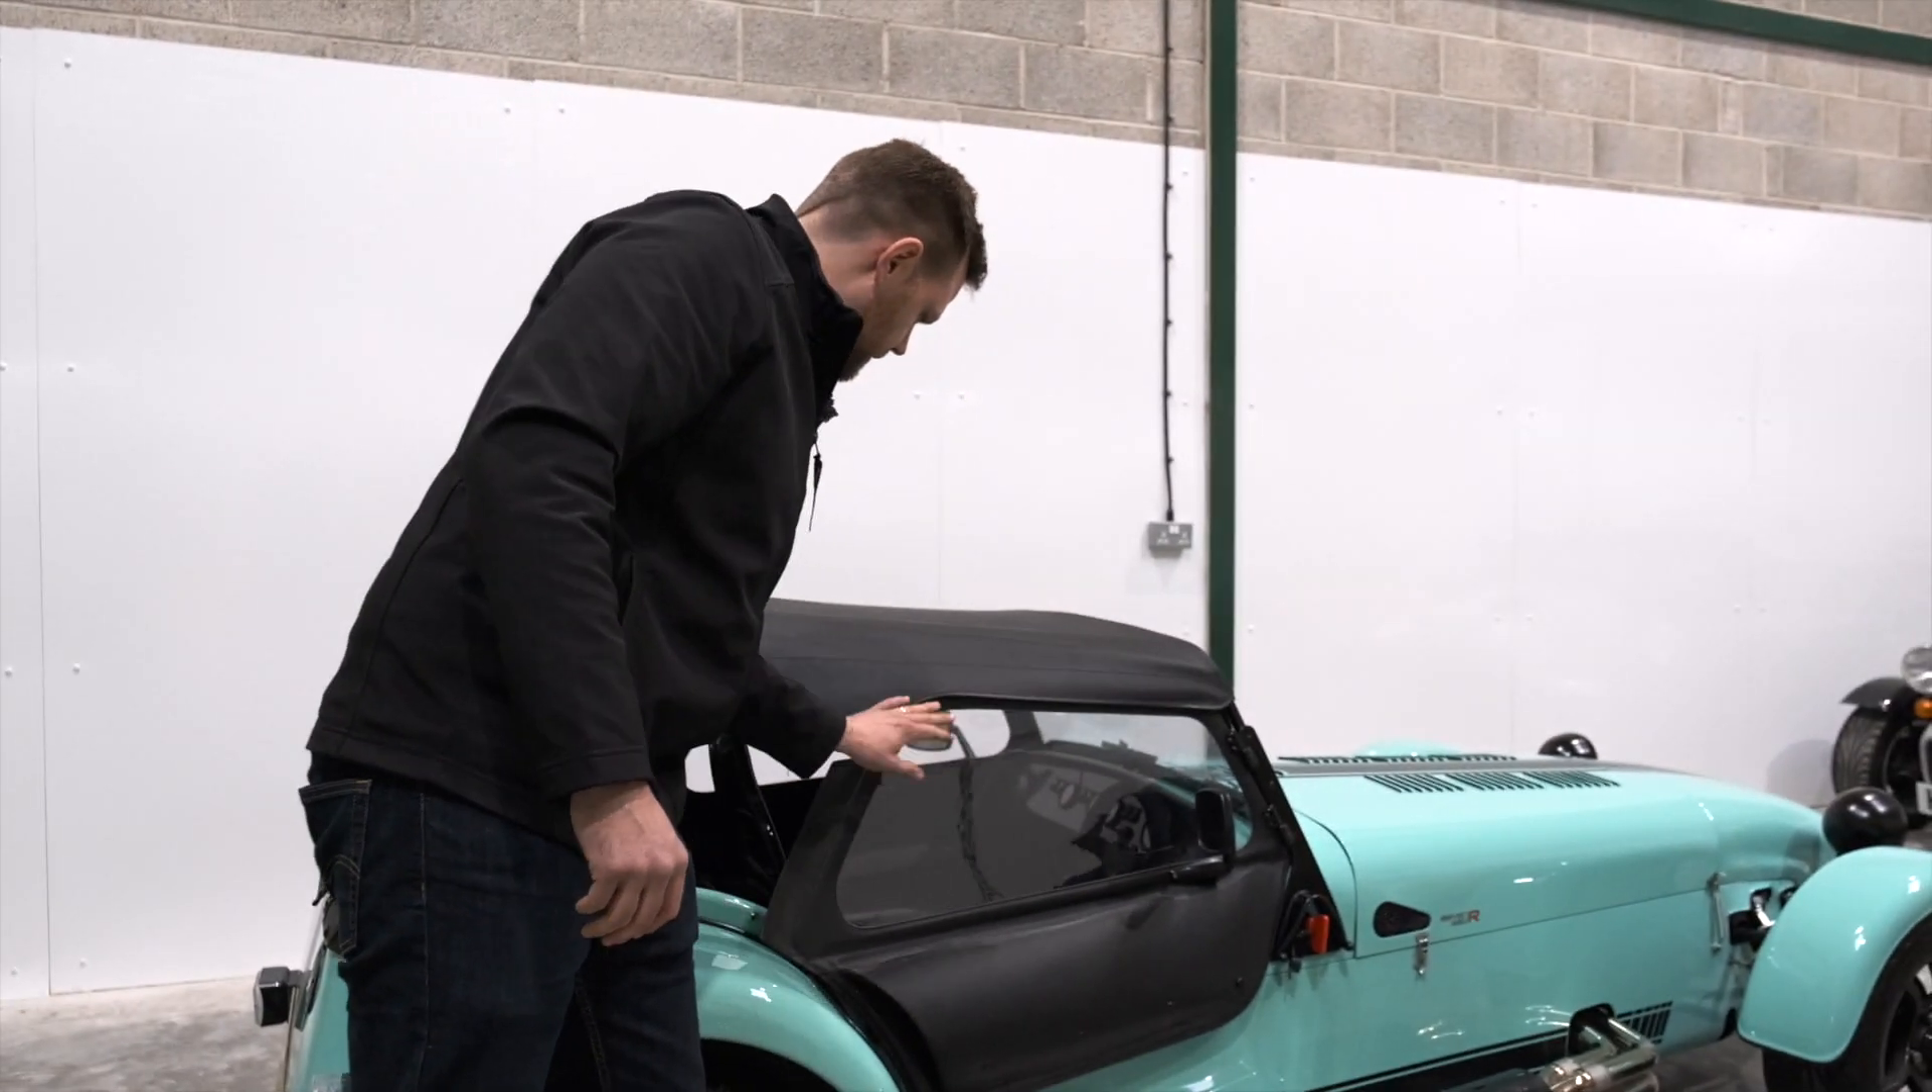That's your half hood on. The doors fit neatly under the sides there.